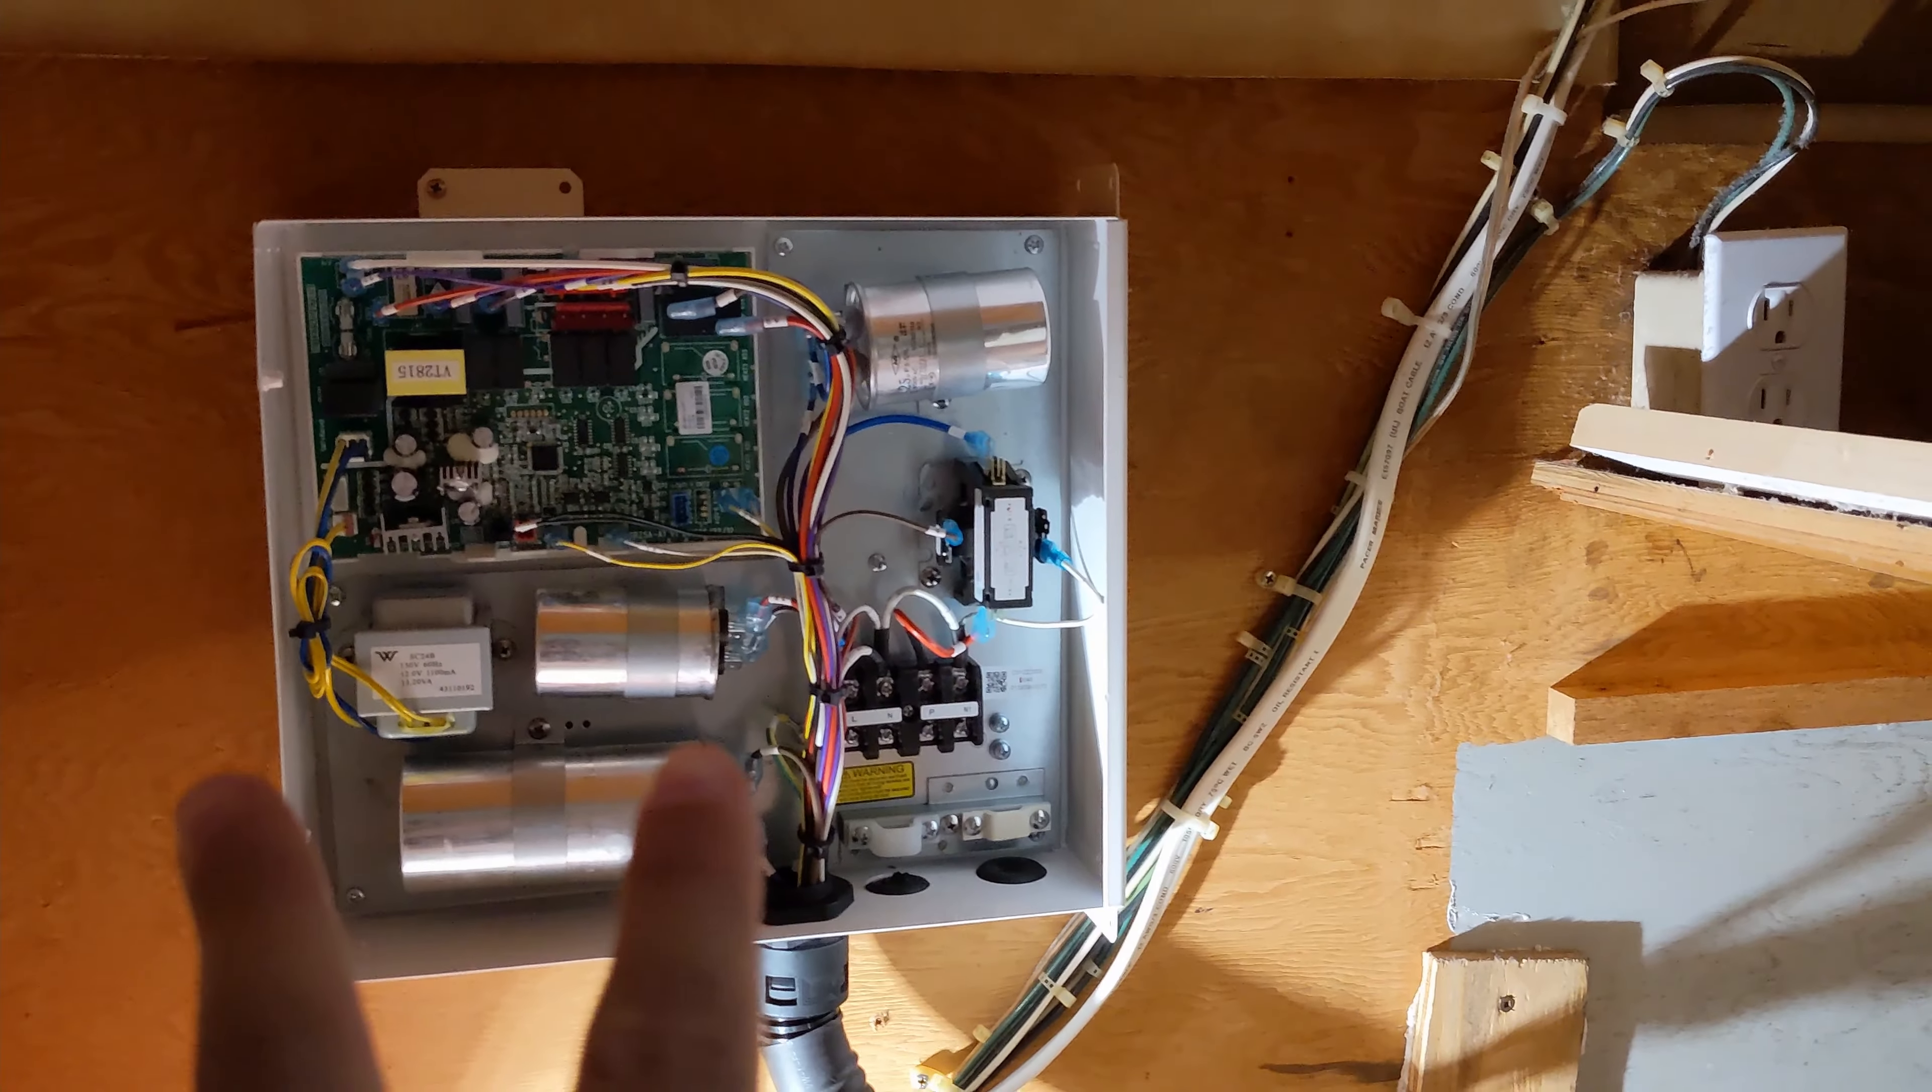The old unit is ripped out. Control box is mounted.